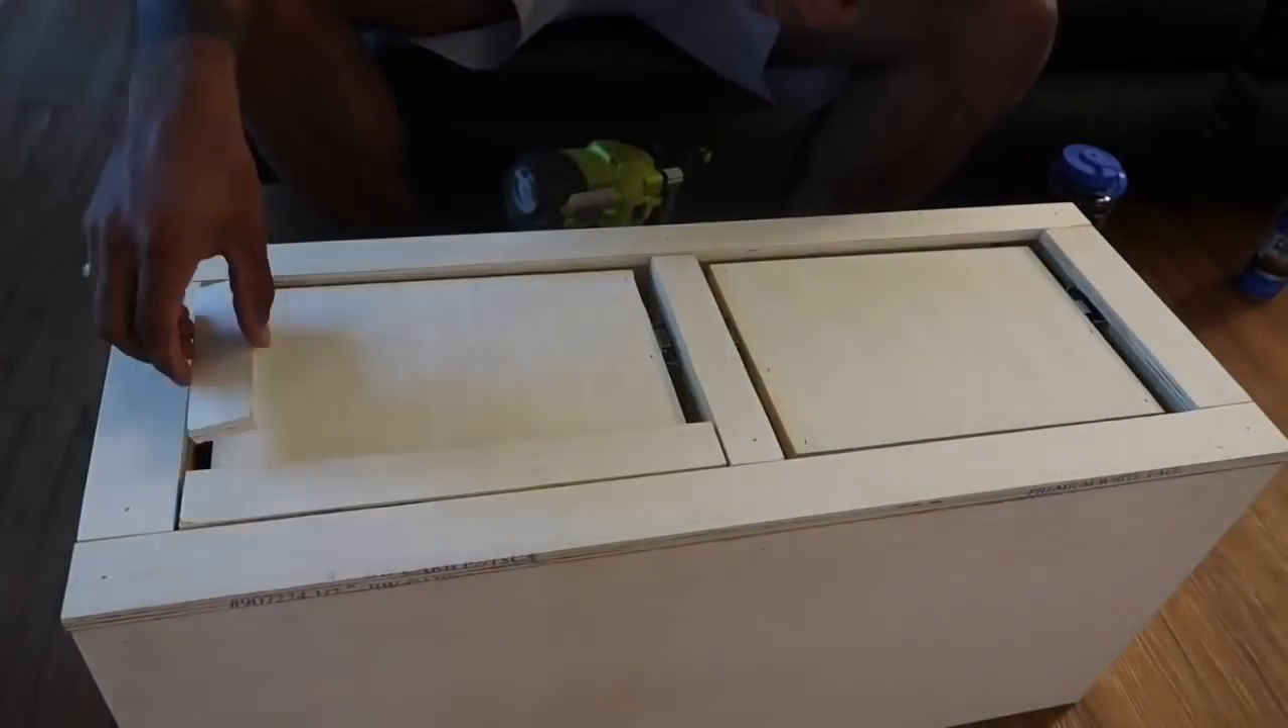You can still see the drawer slides hanging out there and there's gaps on the corners of the drawers.